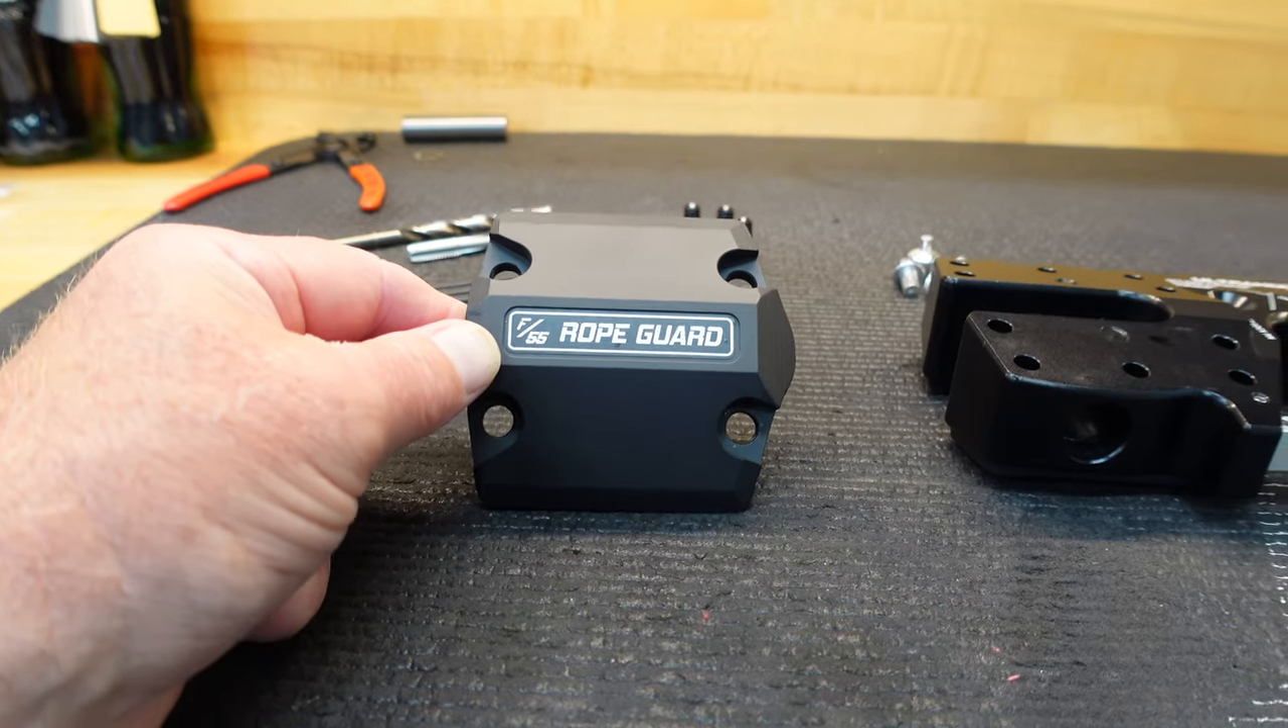You can customize the rope guard and put a new decal on it, which we have done.